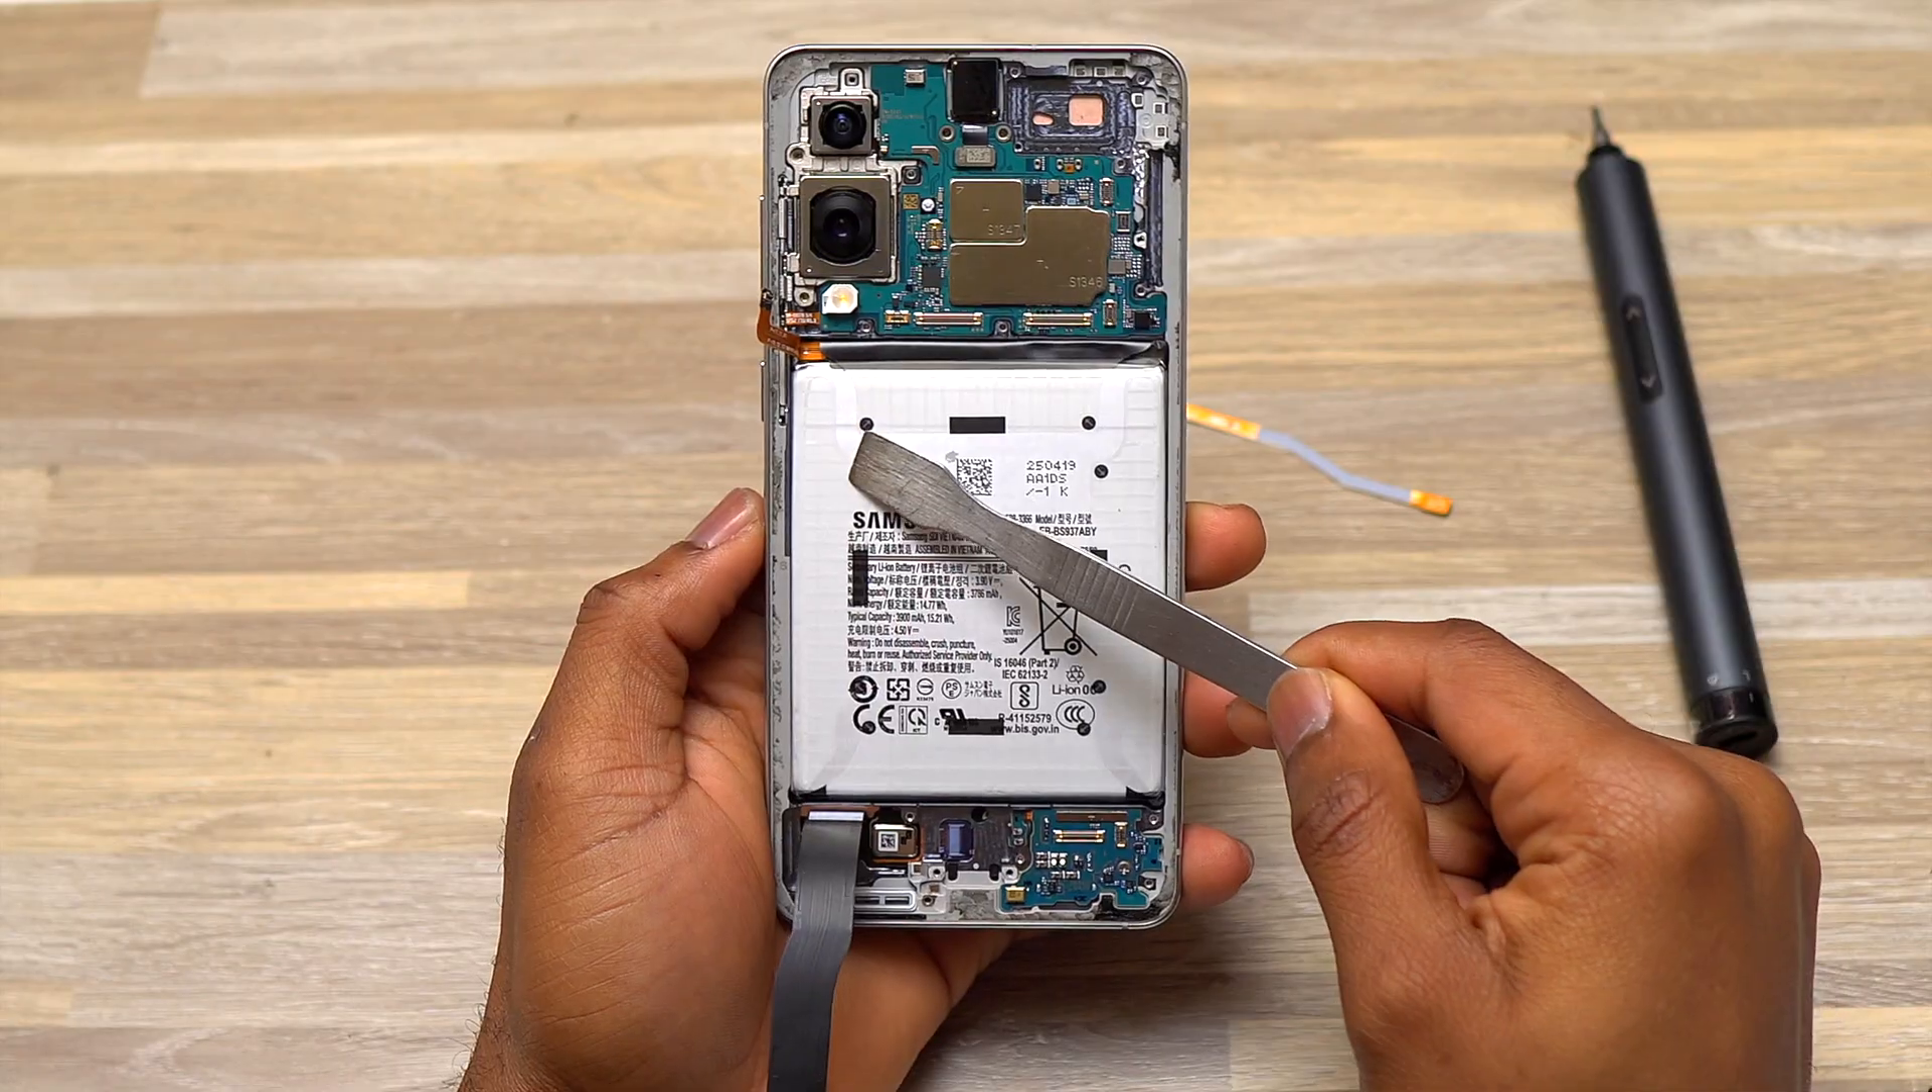Everything that were on top of the battery or obstructing the battery removal have been removed.